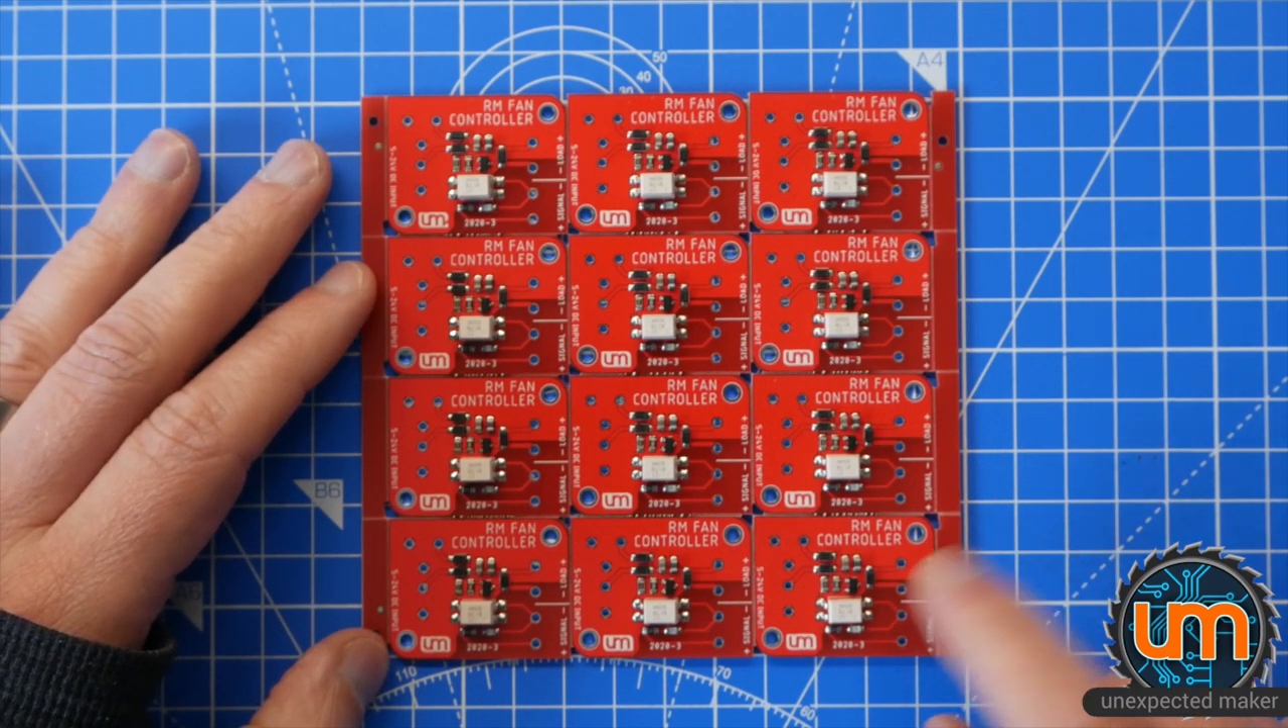I have screw terminals and barrel jacks to put on.